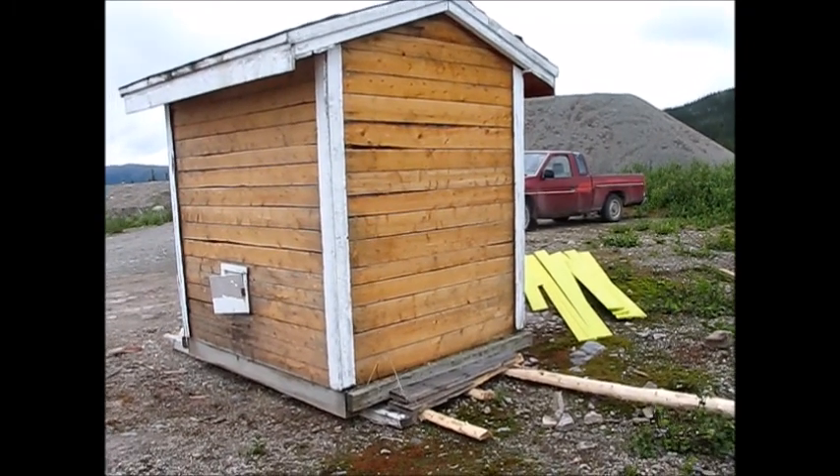But I took all the ugly color siding off.